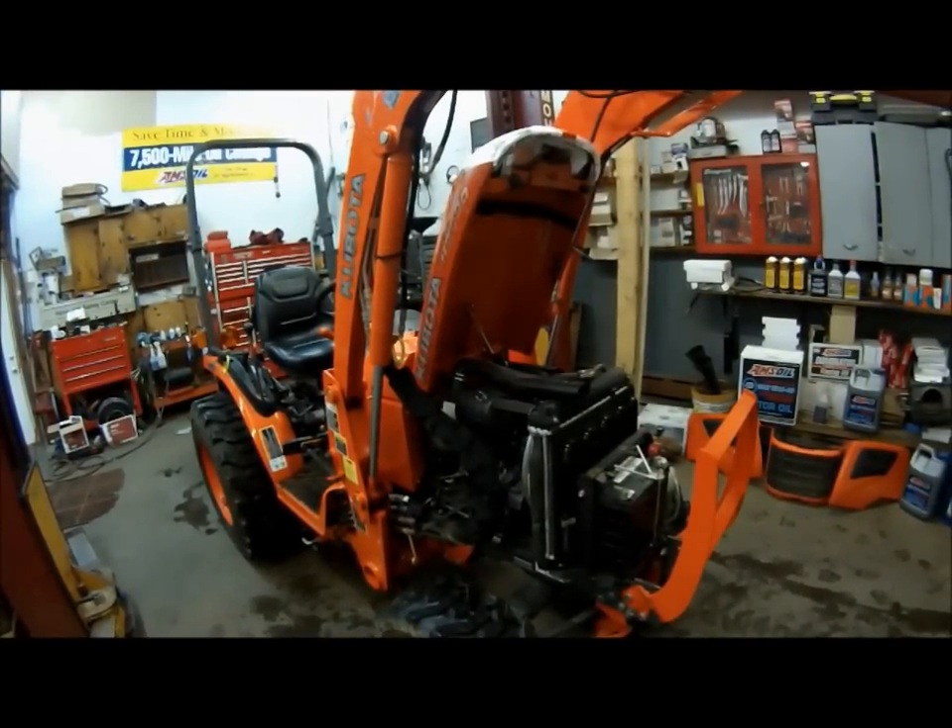We removed the grill and the left and right side engine covers so we can gain access to everything and get right in there.